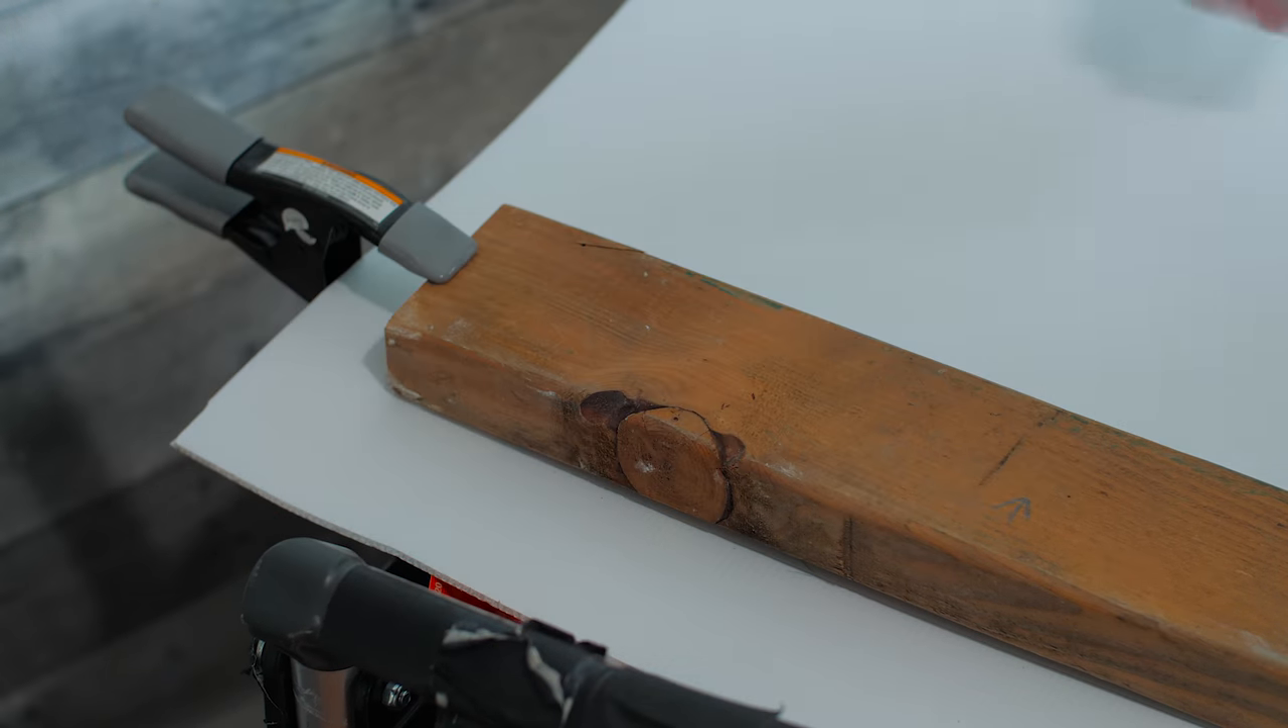I clamped the pieces of wood down to the coroplast over where my marks were on the opposite side.